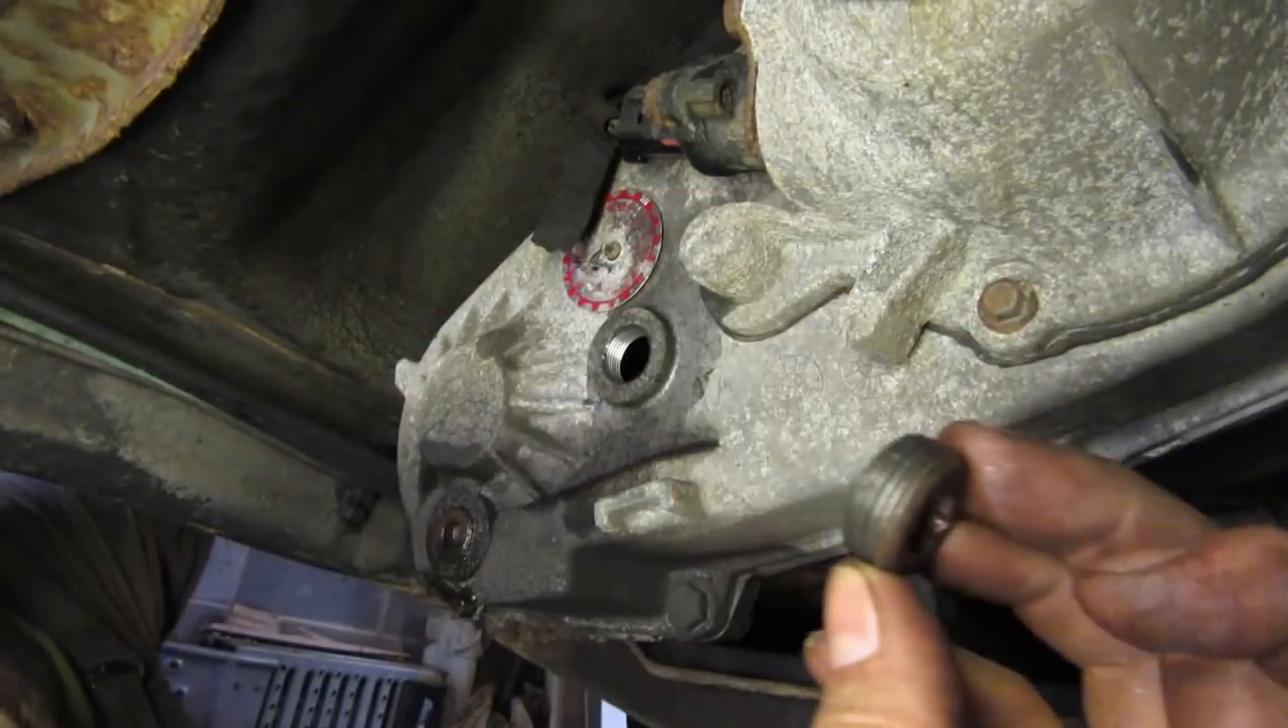So fill plug is officially out.